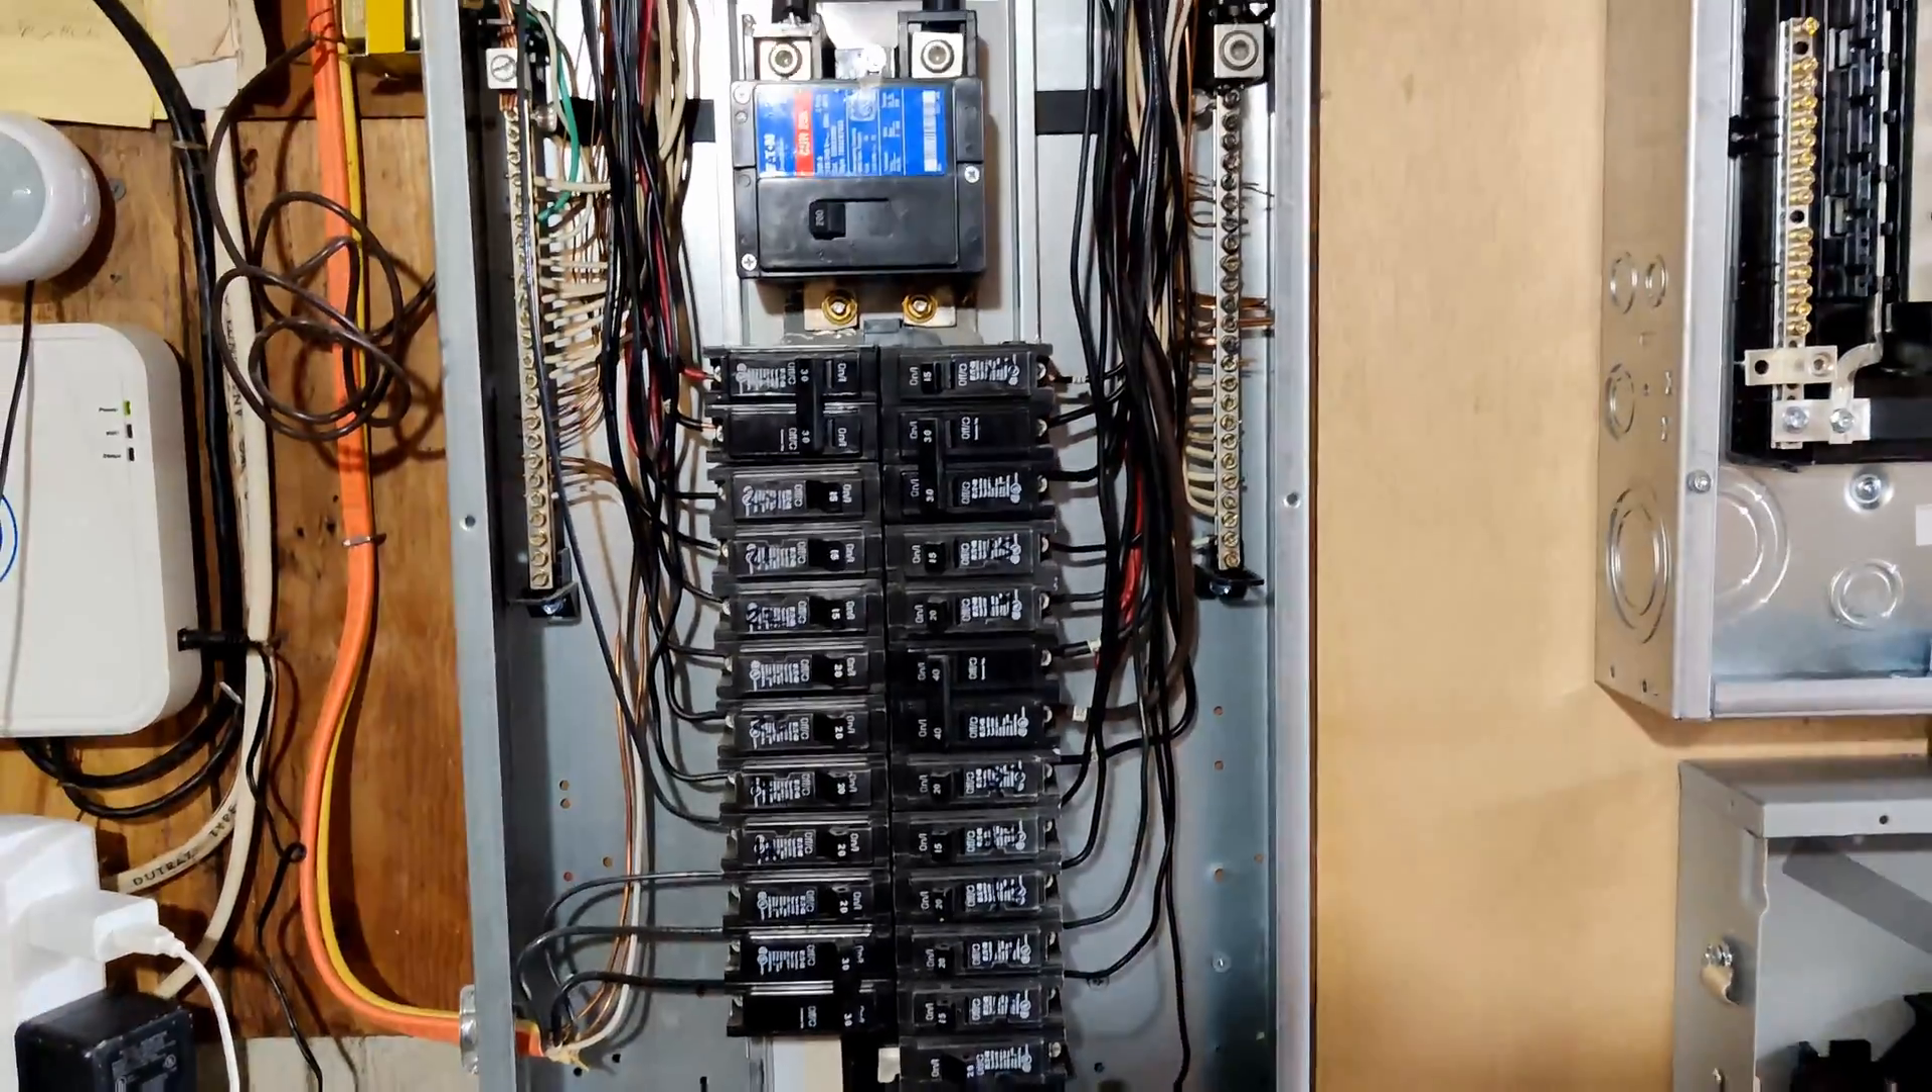Here's my main panel with the cover taken off.